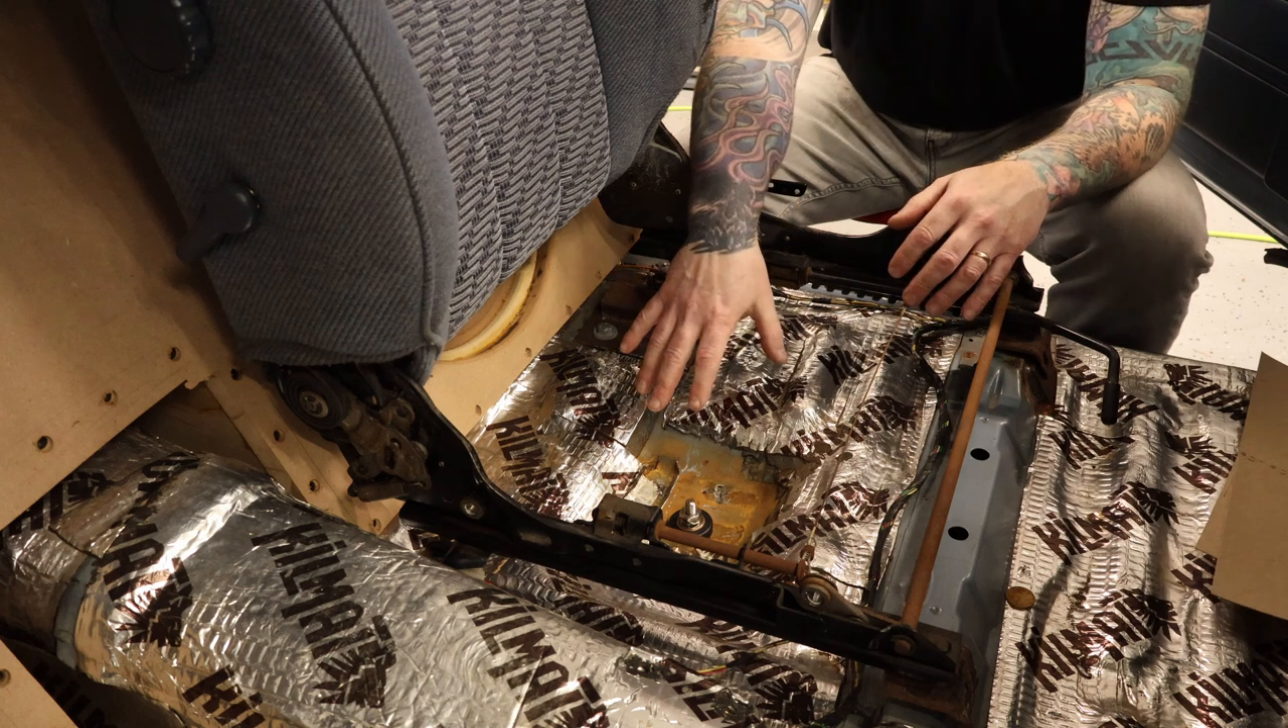Took the bottom seat cushion off, so I could see where the amp was going to be down below.